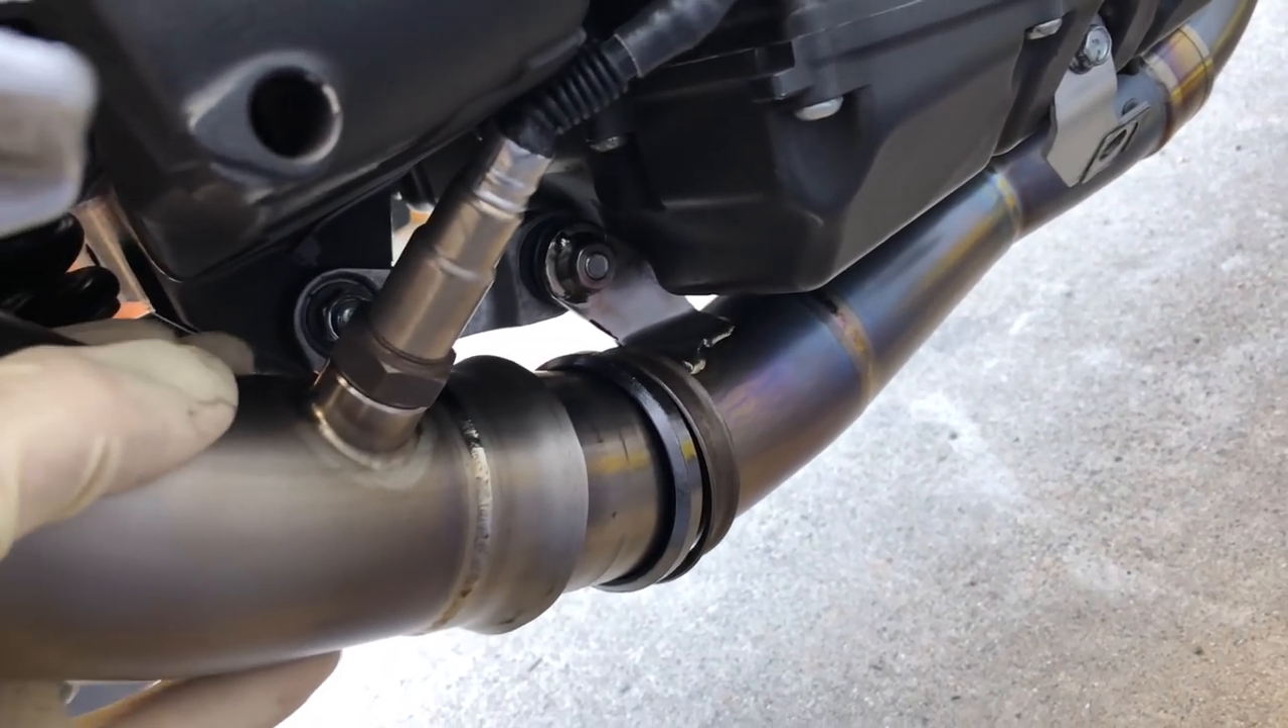The mid -pipe's not all the way on I feel like because I can push it on more.